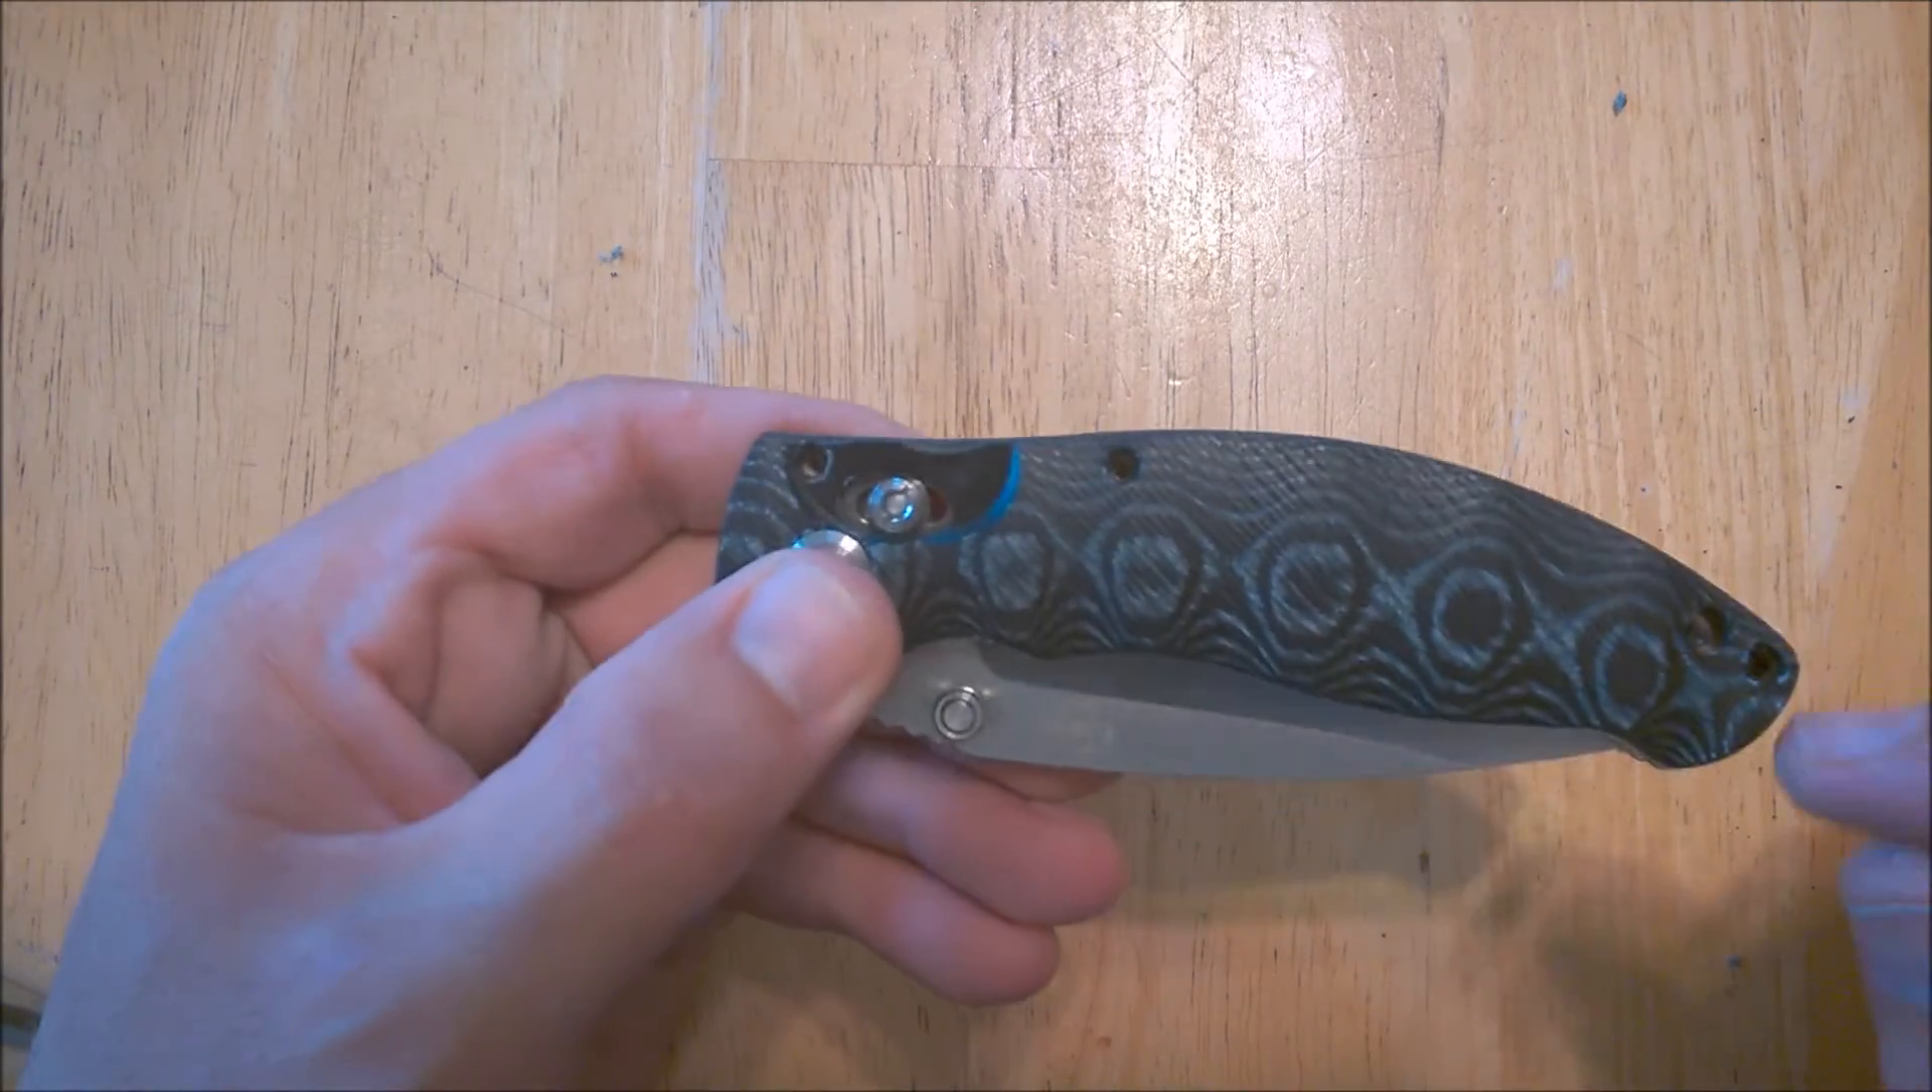Okay, so I've got it mostly together. I don't have the screws in the micarta yet.